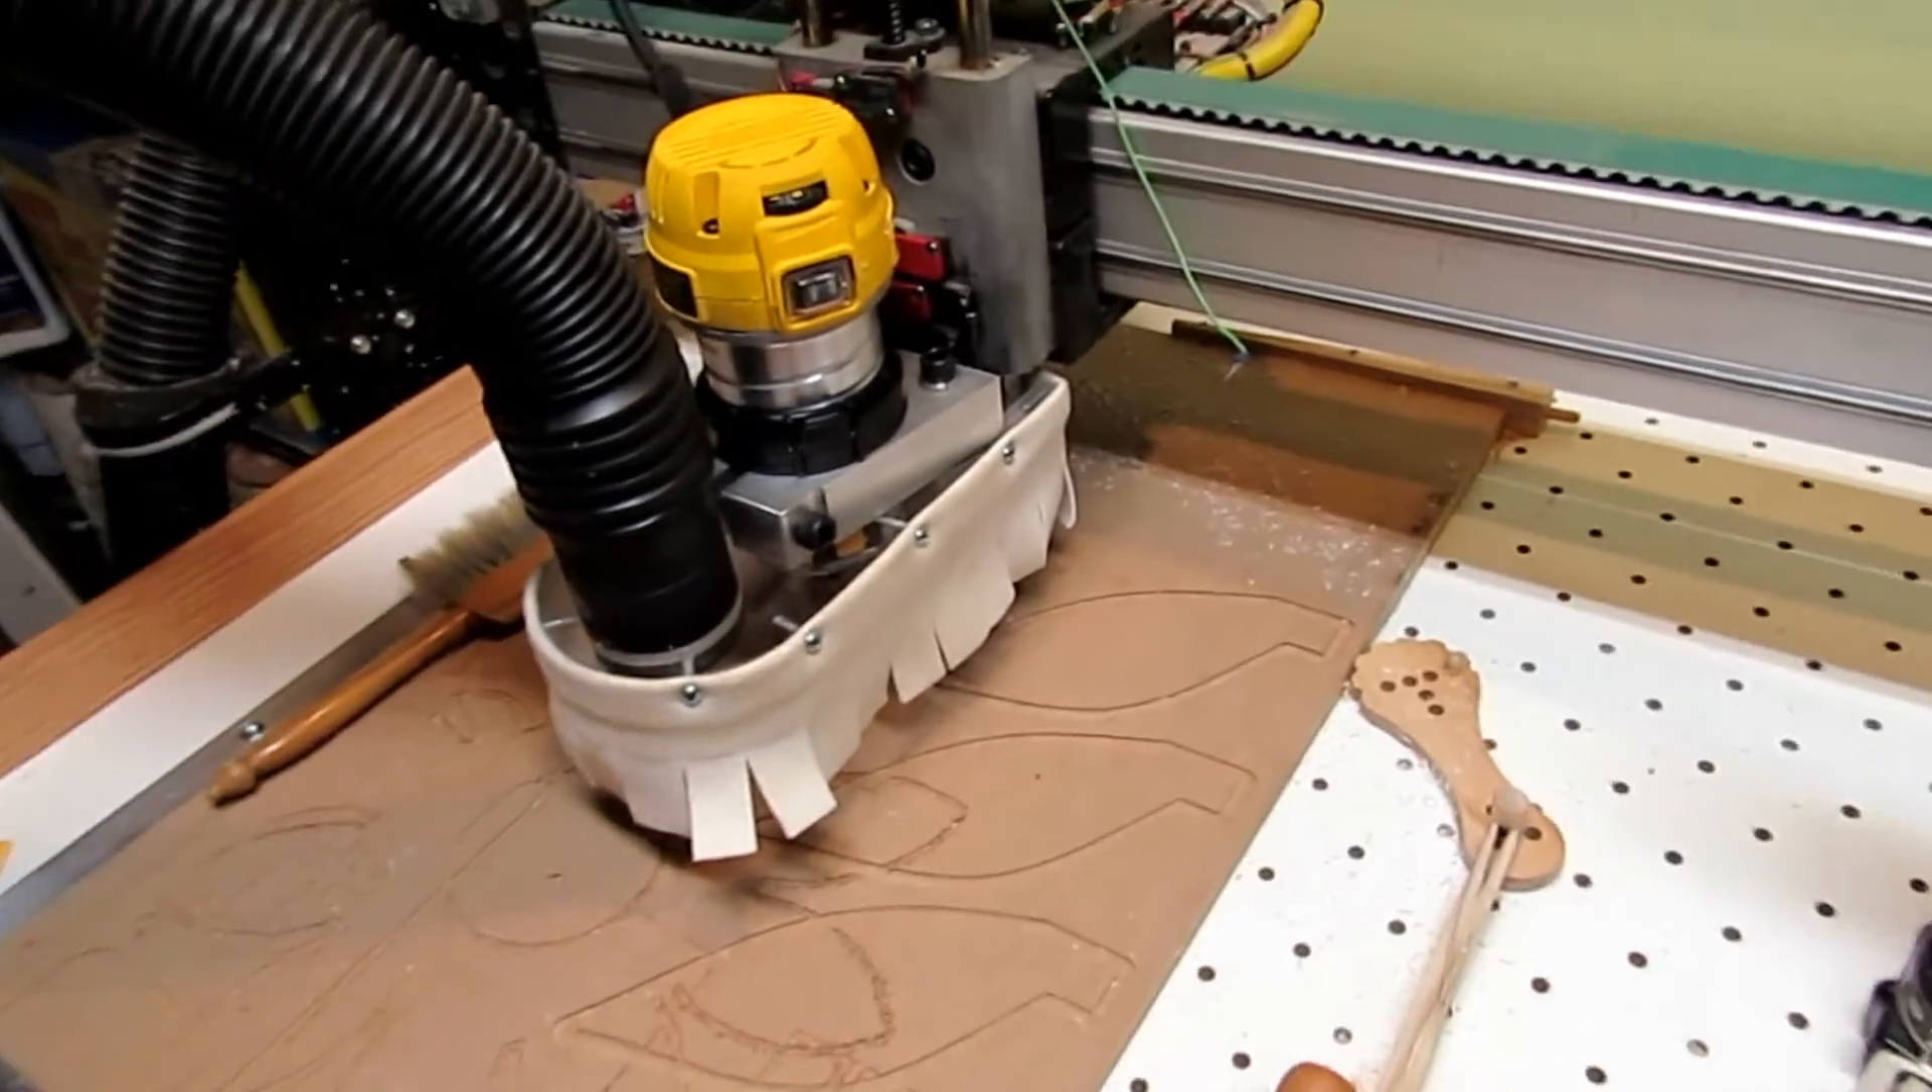So with everything back together now and the vacuum all hooked up, I was all ready to give it a try out for the first time.